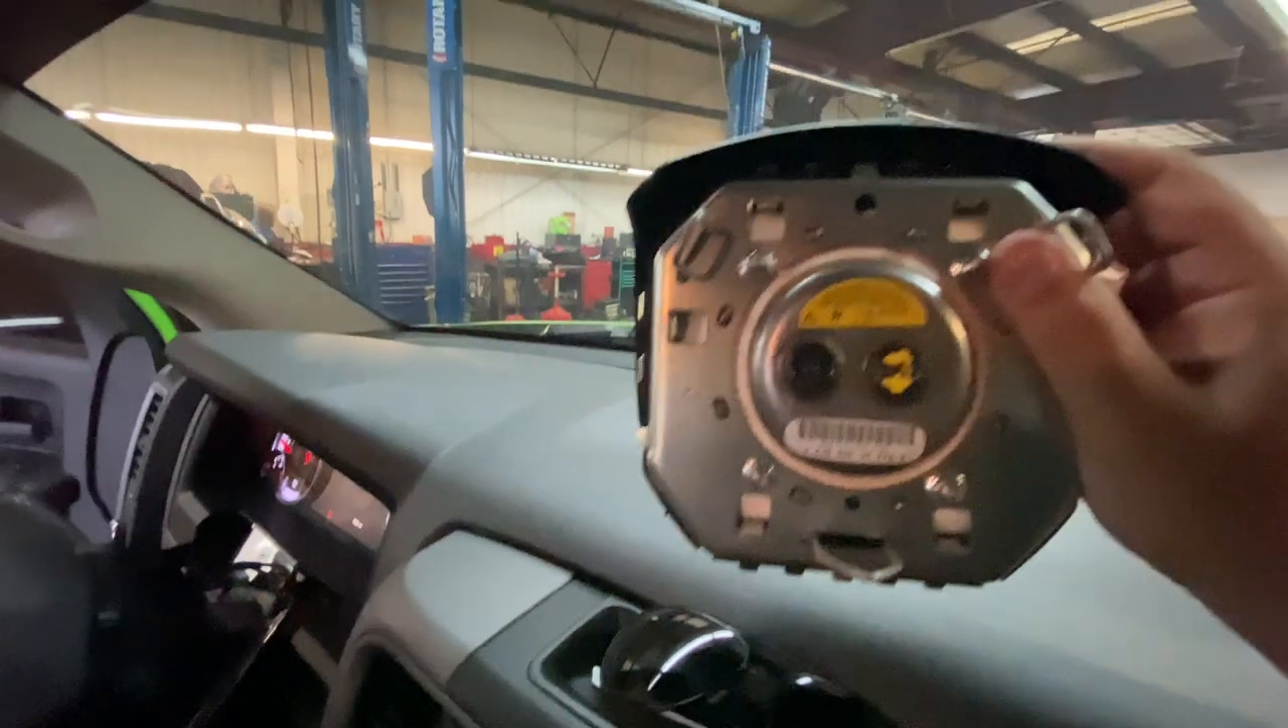So, just got the airbag off. This is what it looks like.